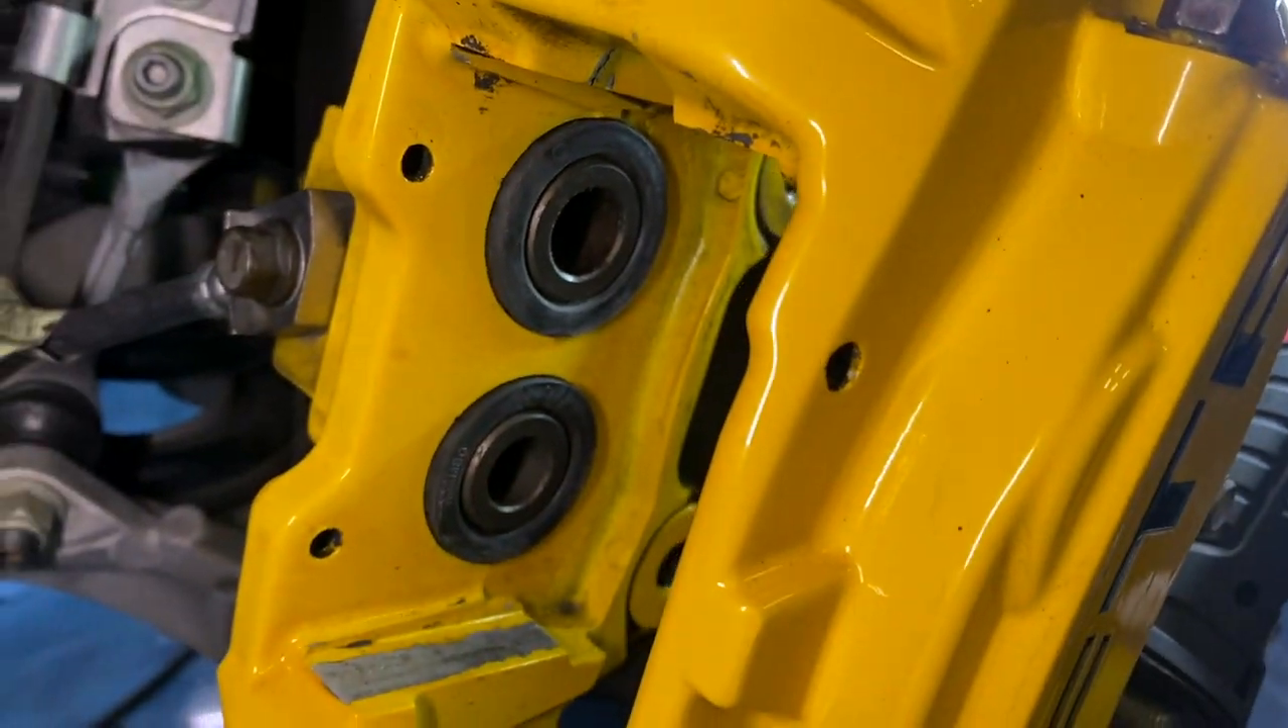You can see here just by pressing the pistons in the dust boots actually seated themselves.